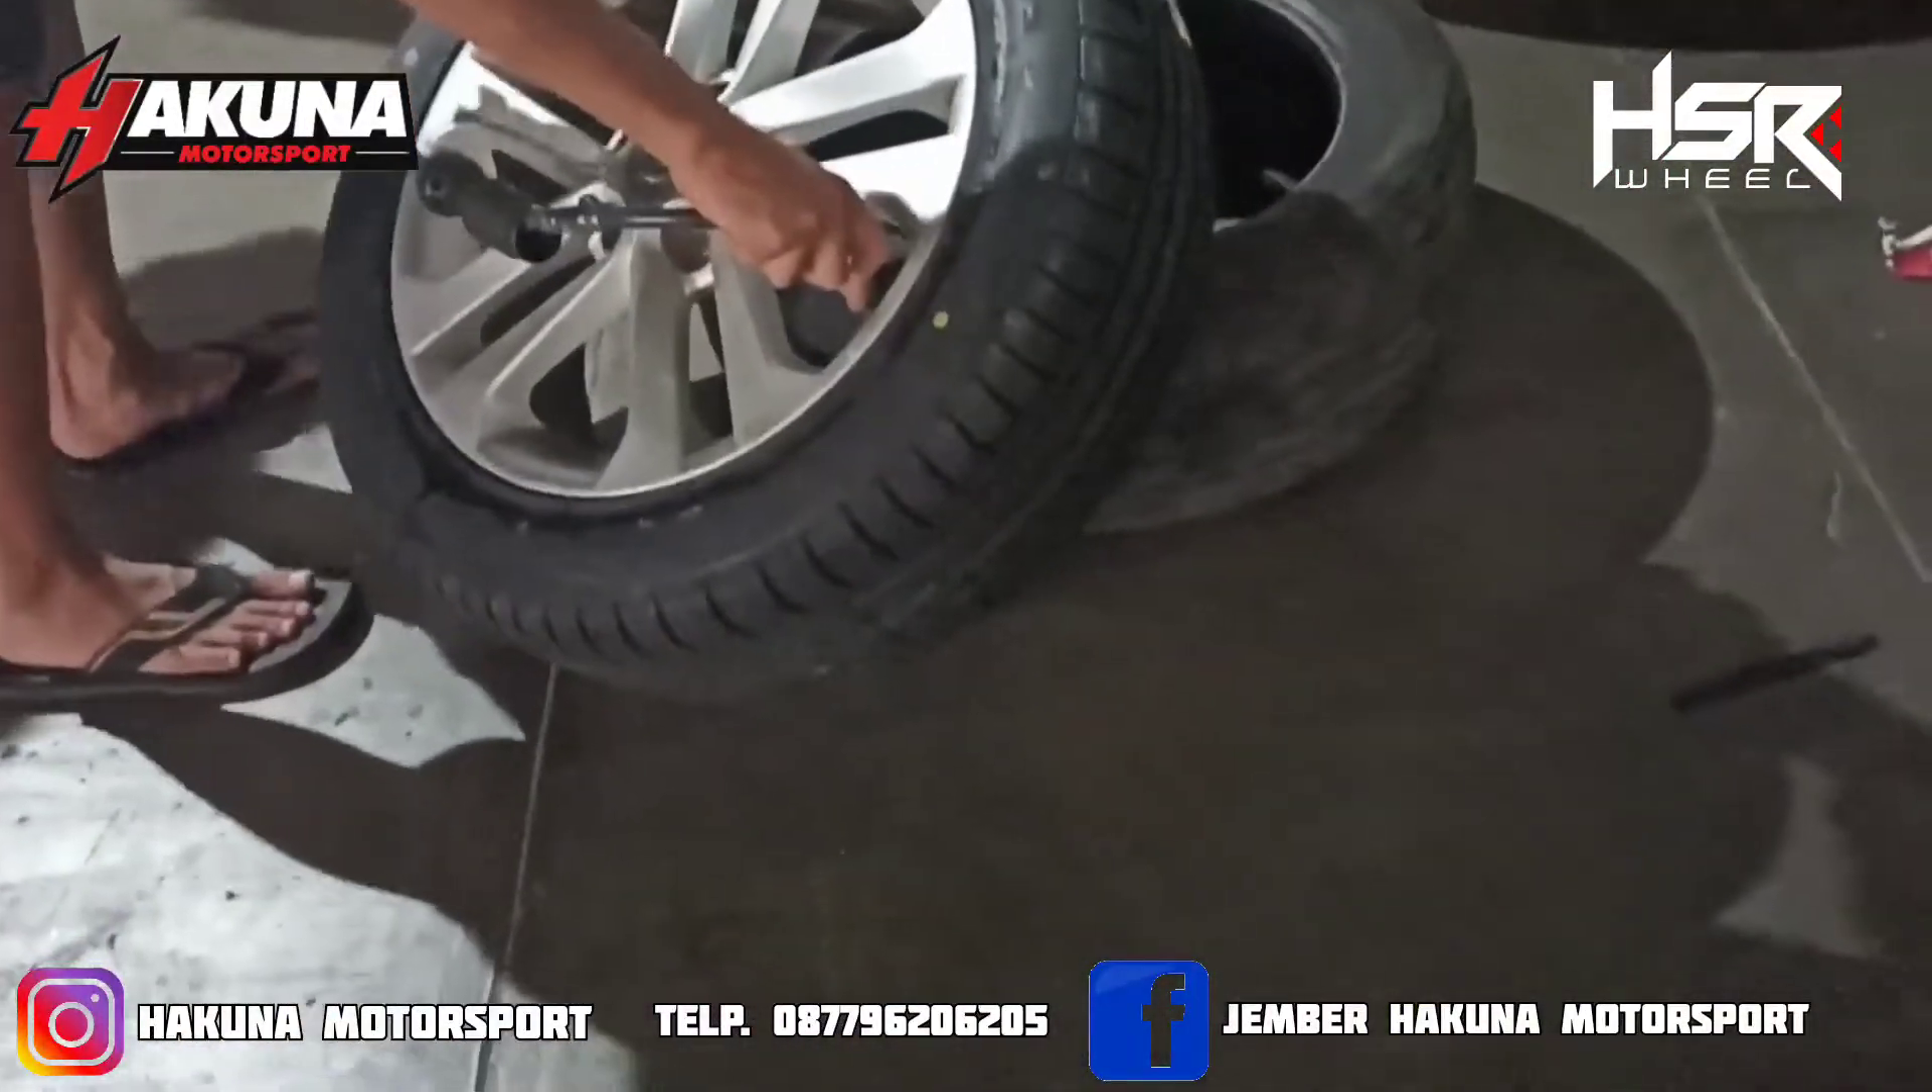Ban yang telah sudah dipasang tinggal diisi angin aja ya.